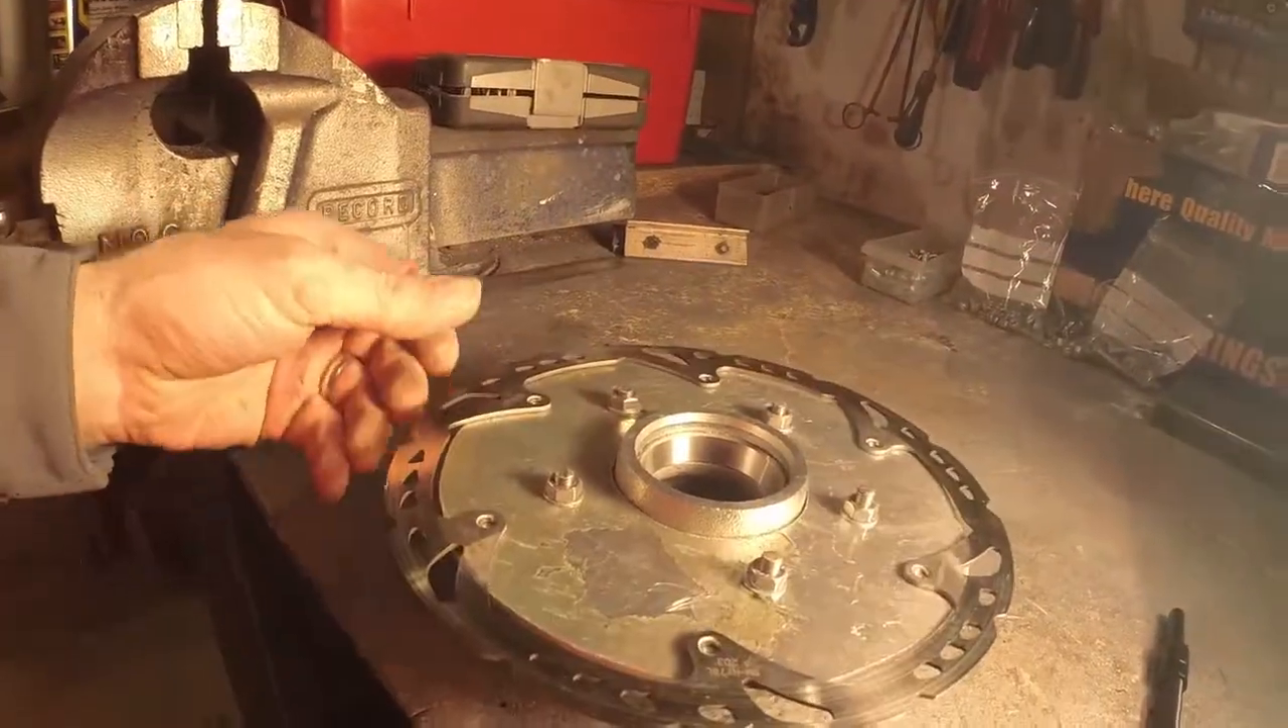So here's the hub with my new rotor hub mounted.